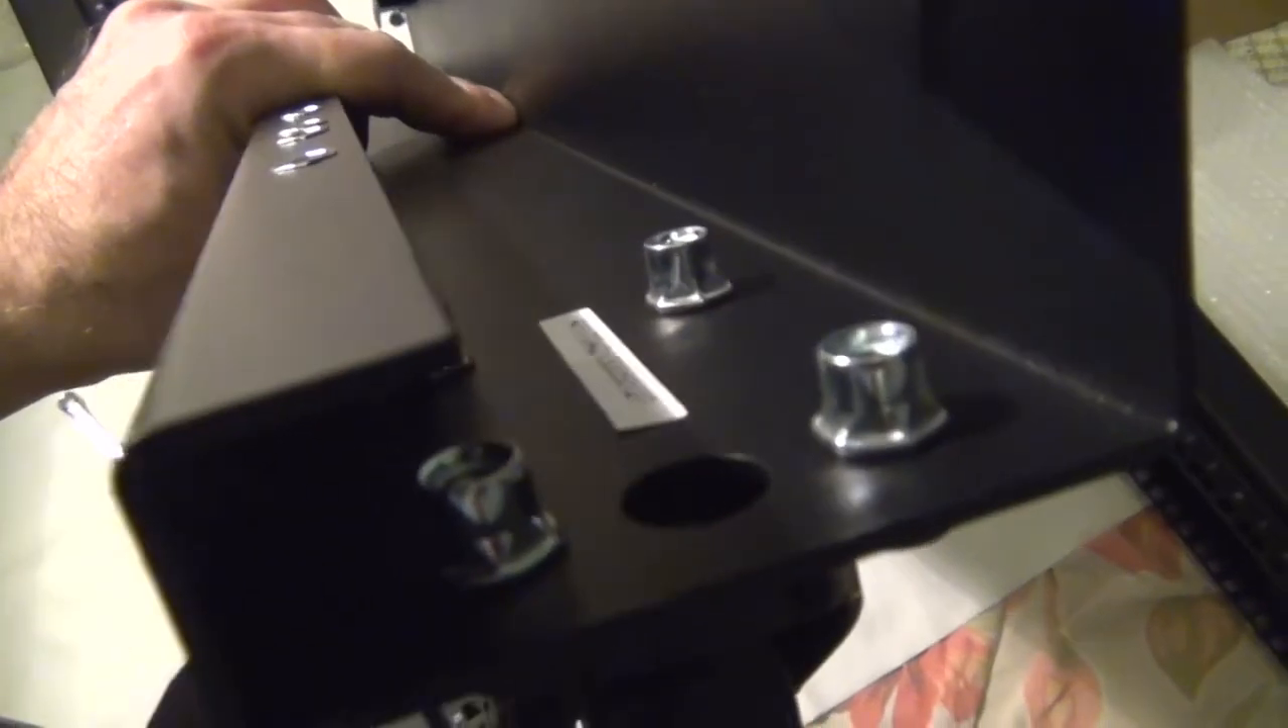So here these casters have their own screws and the nuts are already fixed in place in these metal elements.